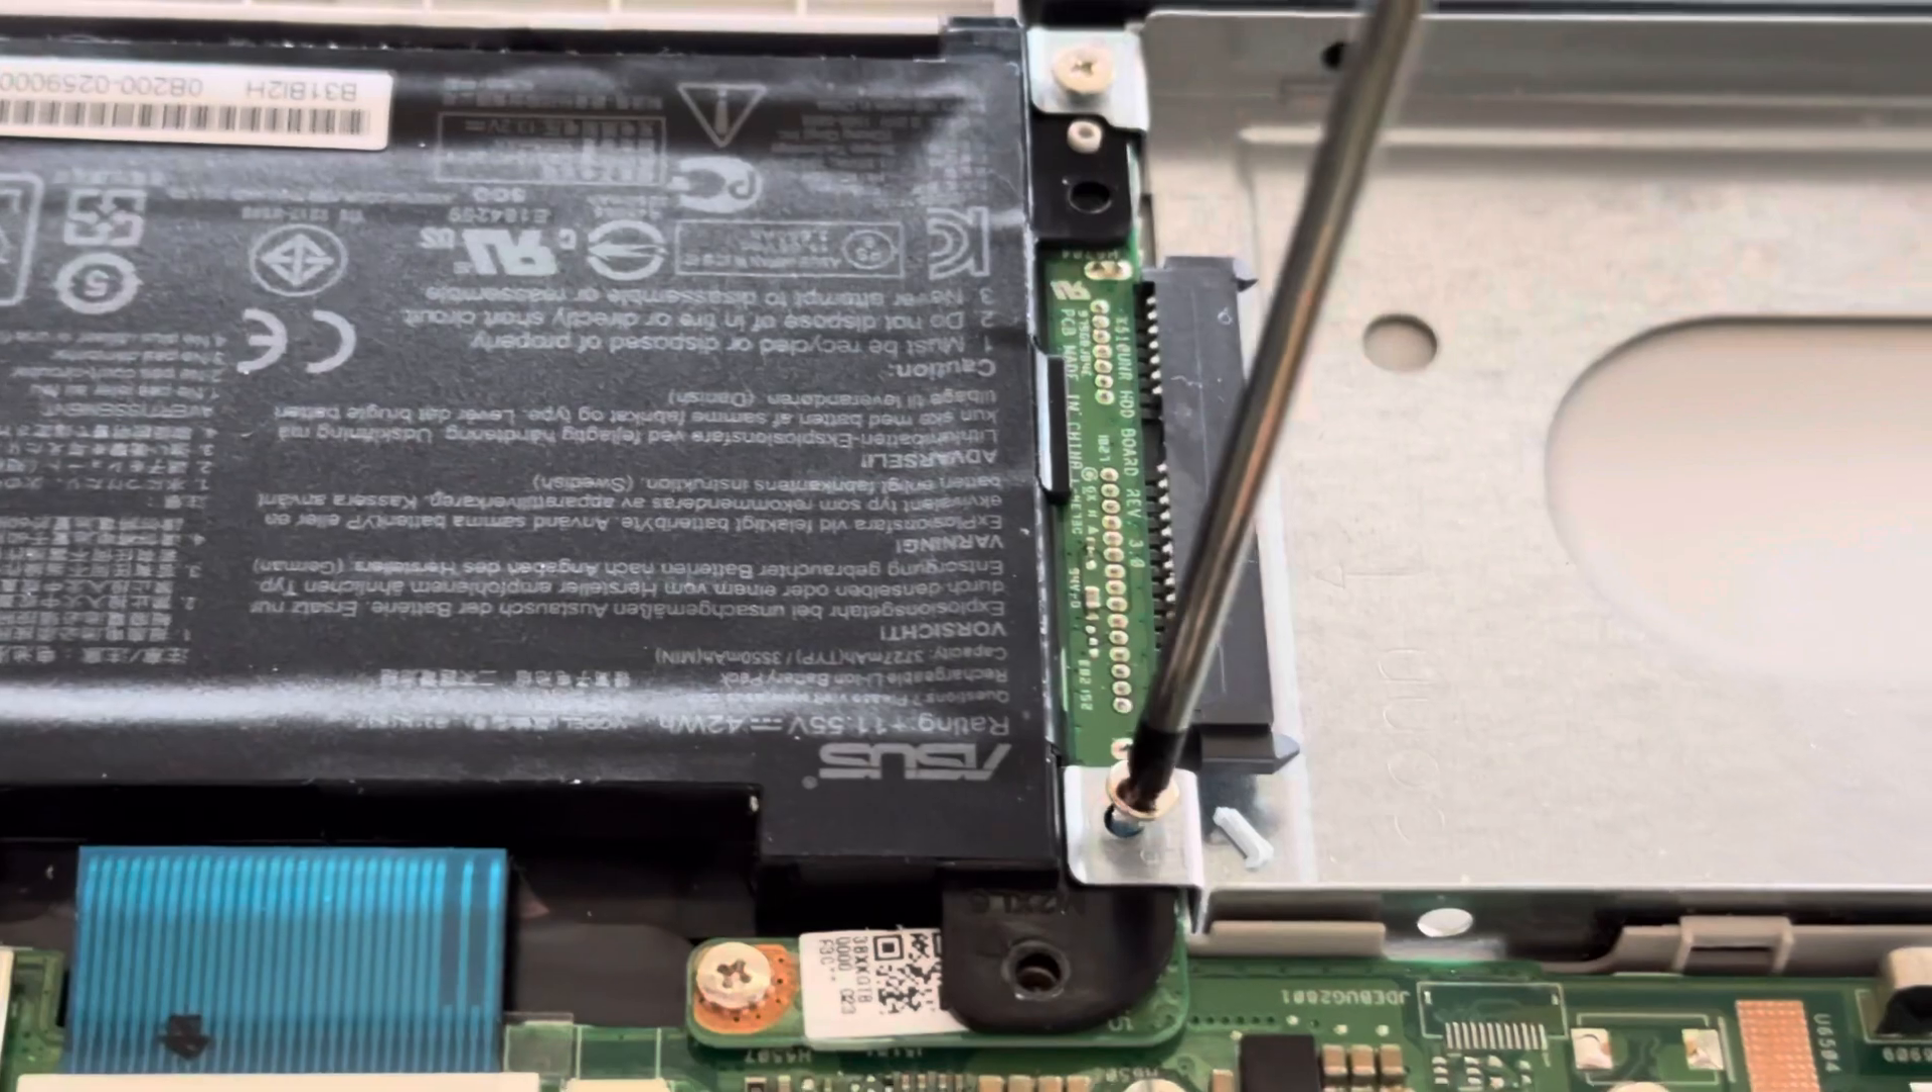This computer does not have the hard drive fitted.